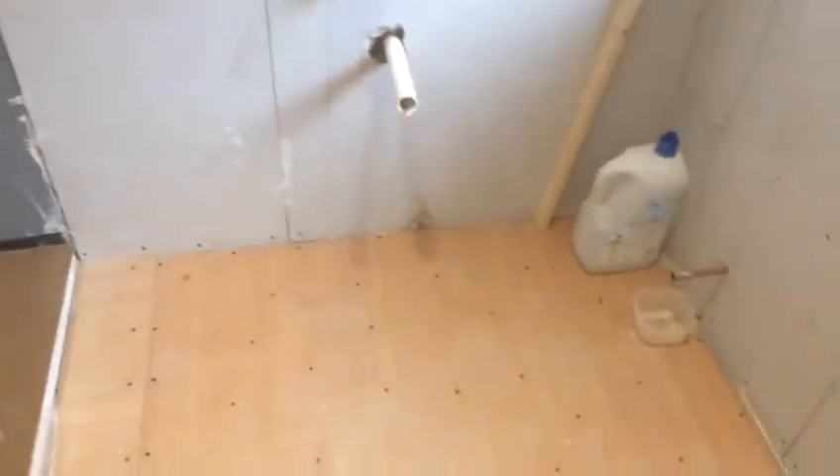New ply on the floor. That's ready for the flooring next week.